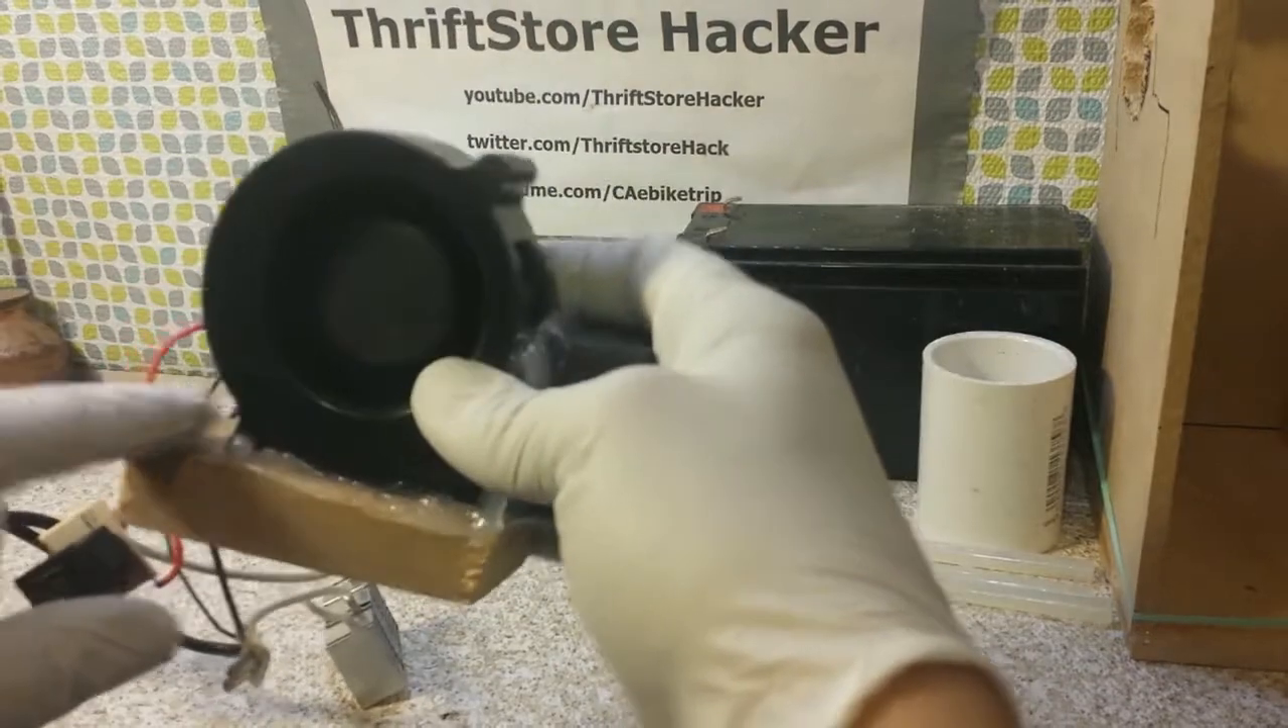I took the fan as you can see here and I put a board on the bottom of it.